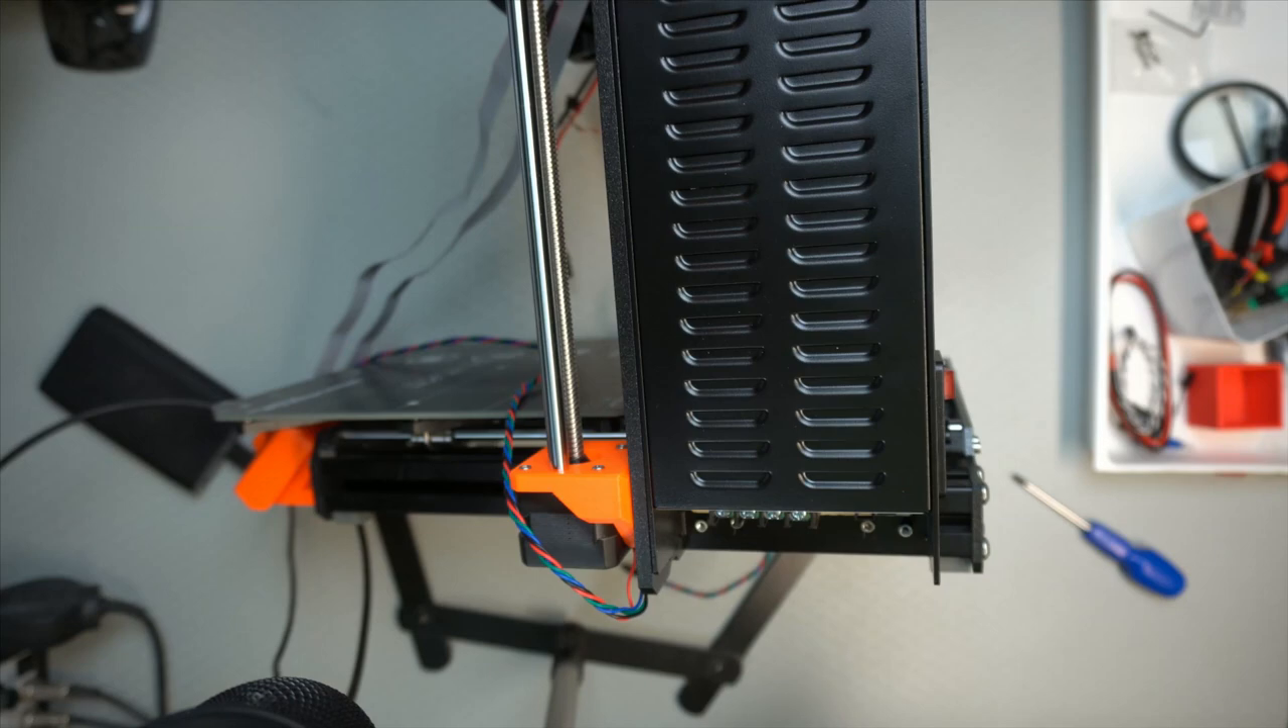So, that's the power supply mechanically in place.